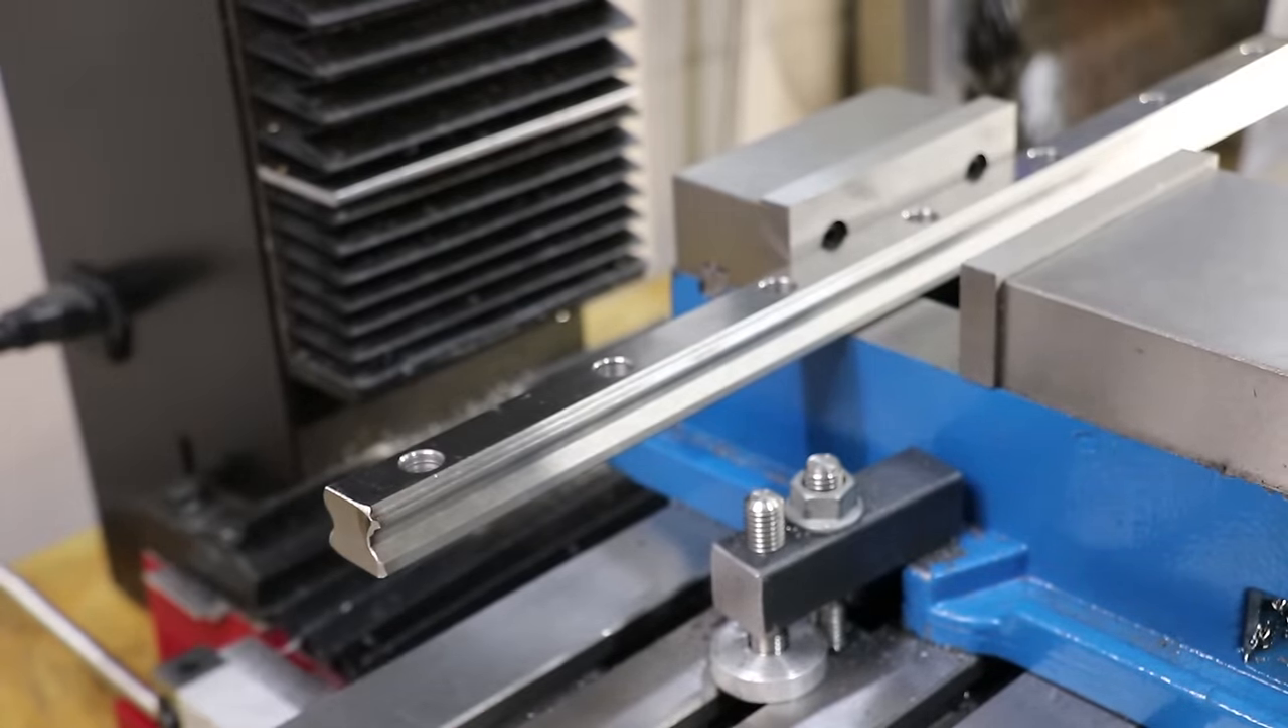Now this part is too long for the vise, and there is a lot of overhang.